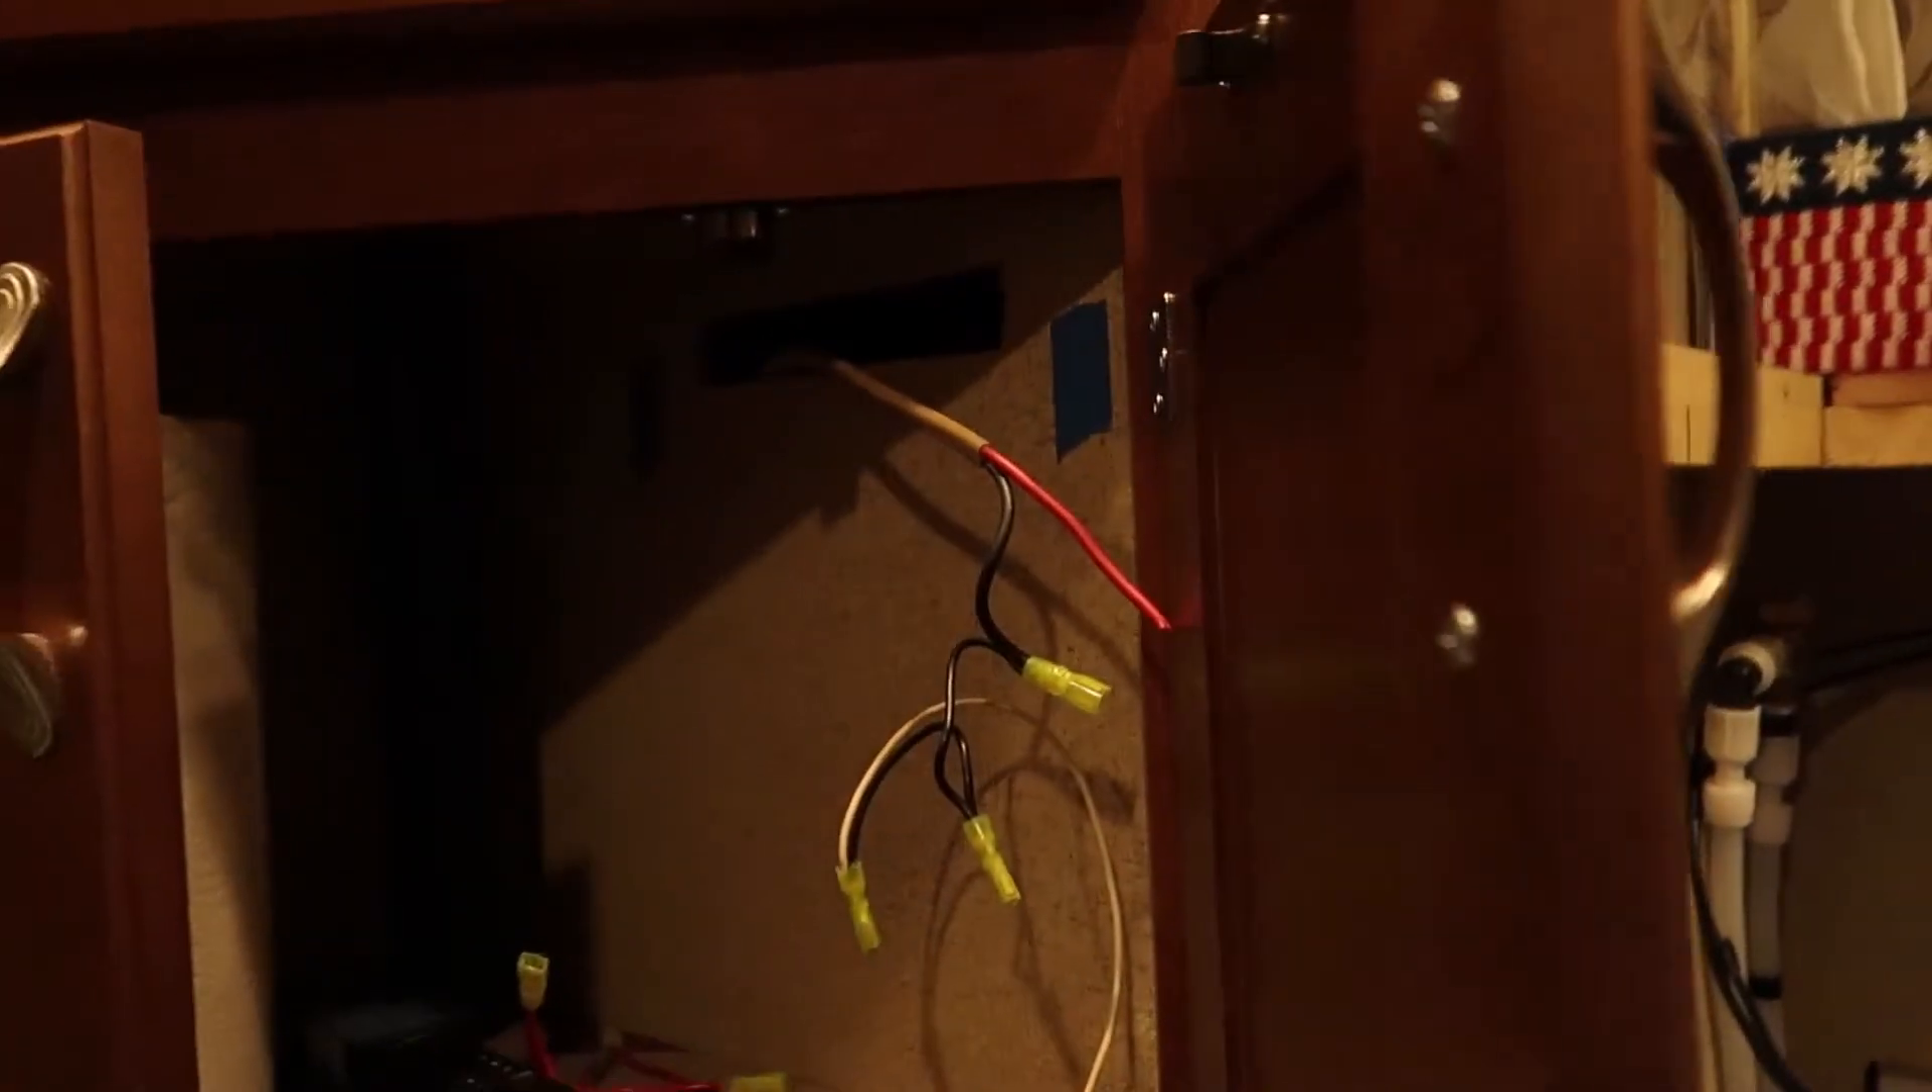So tonight I'm going to finish that up and then, let's see, this cable here is for my new USB ports which are located right there. That's the wire anyway, I don't have the USB ports mounted yet.